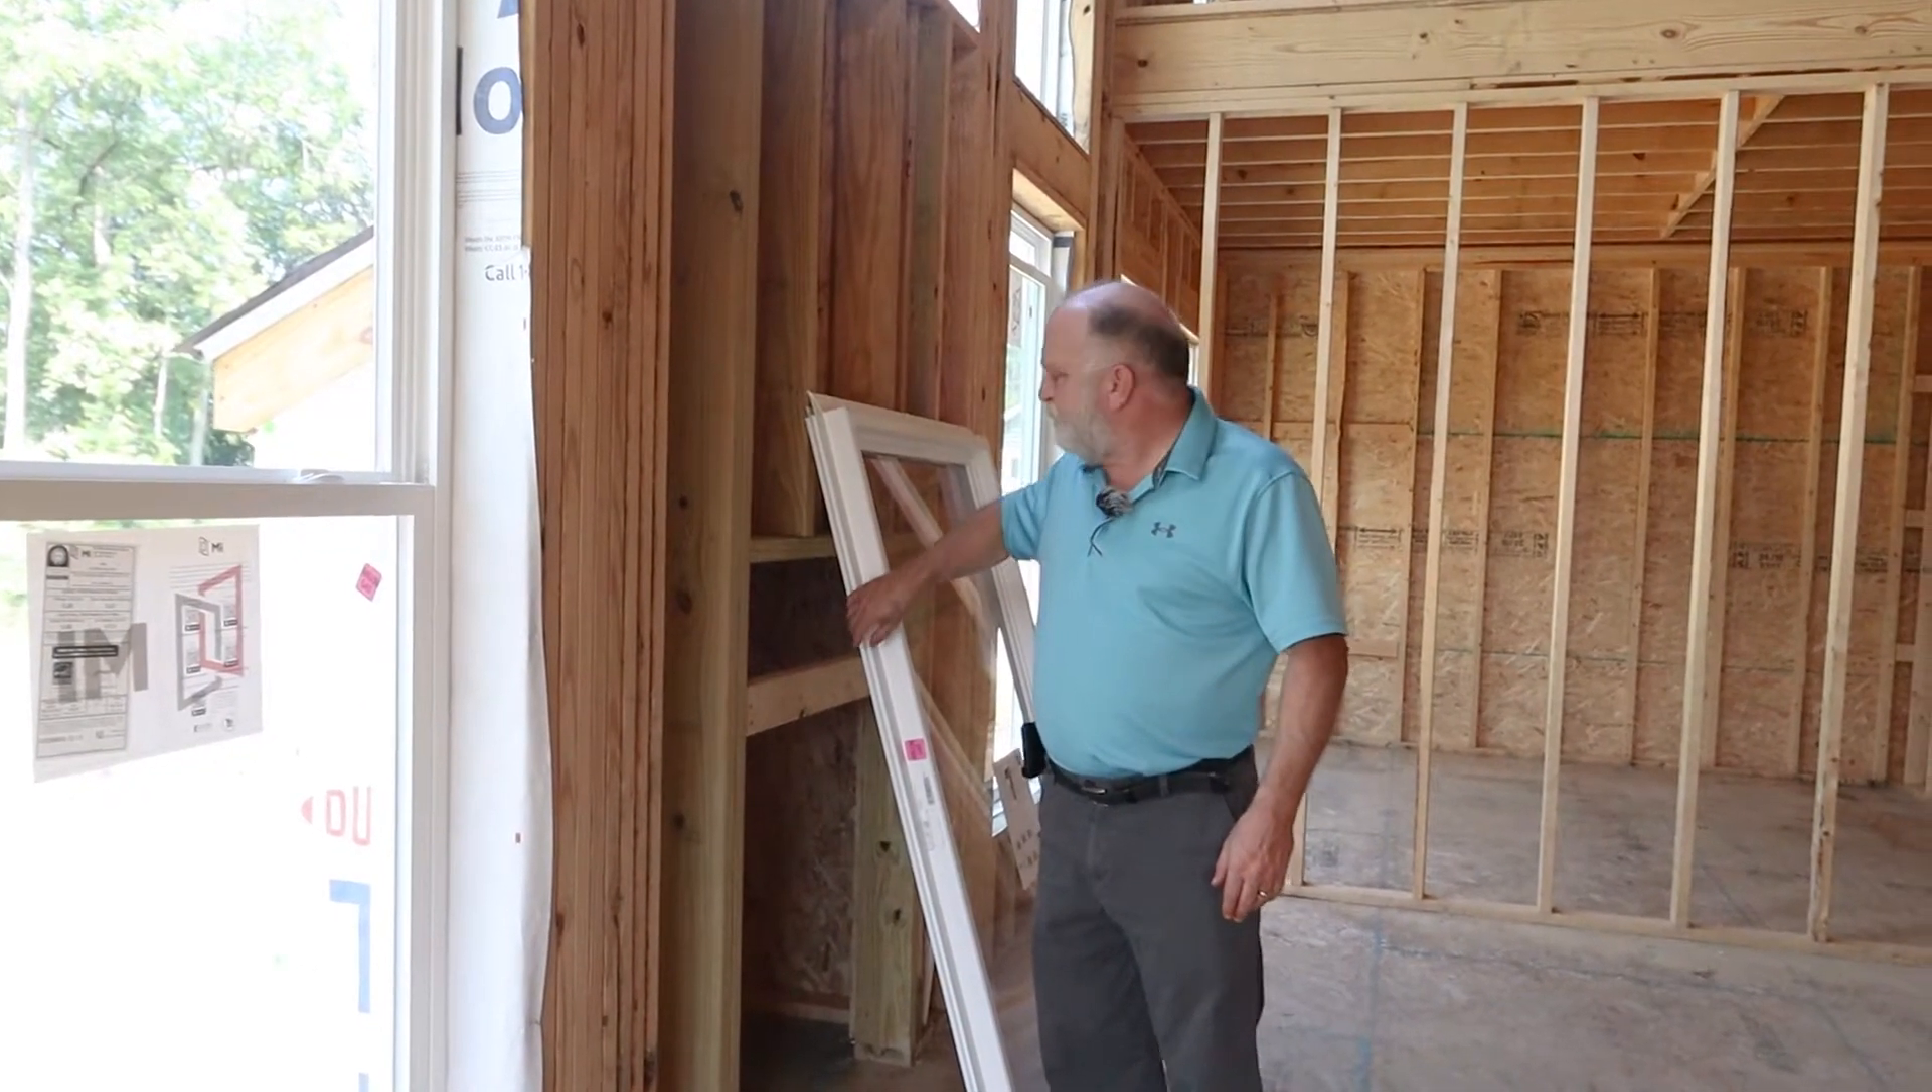Now, let's step back and let's look at this larger window that hasn't been put in yet.